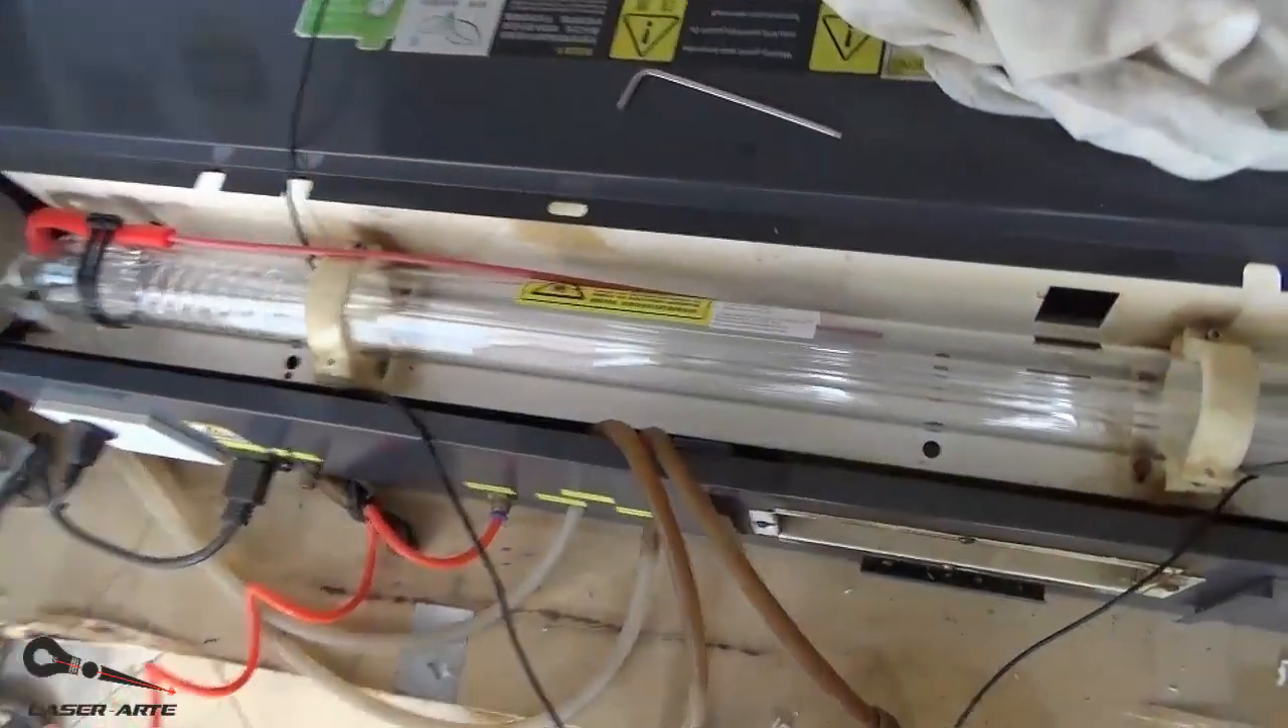Aquí ya pusimos el tubo en la posición.